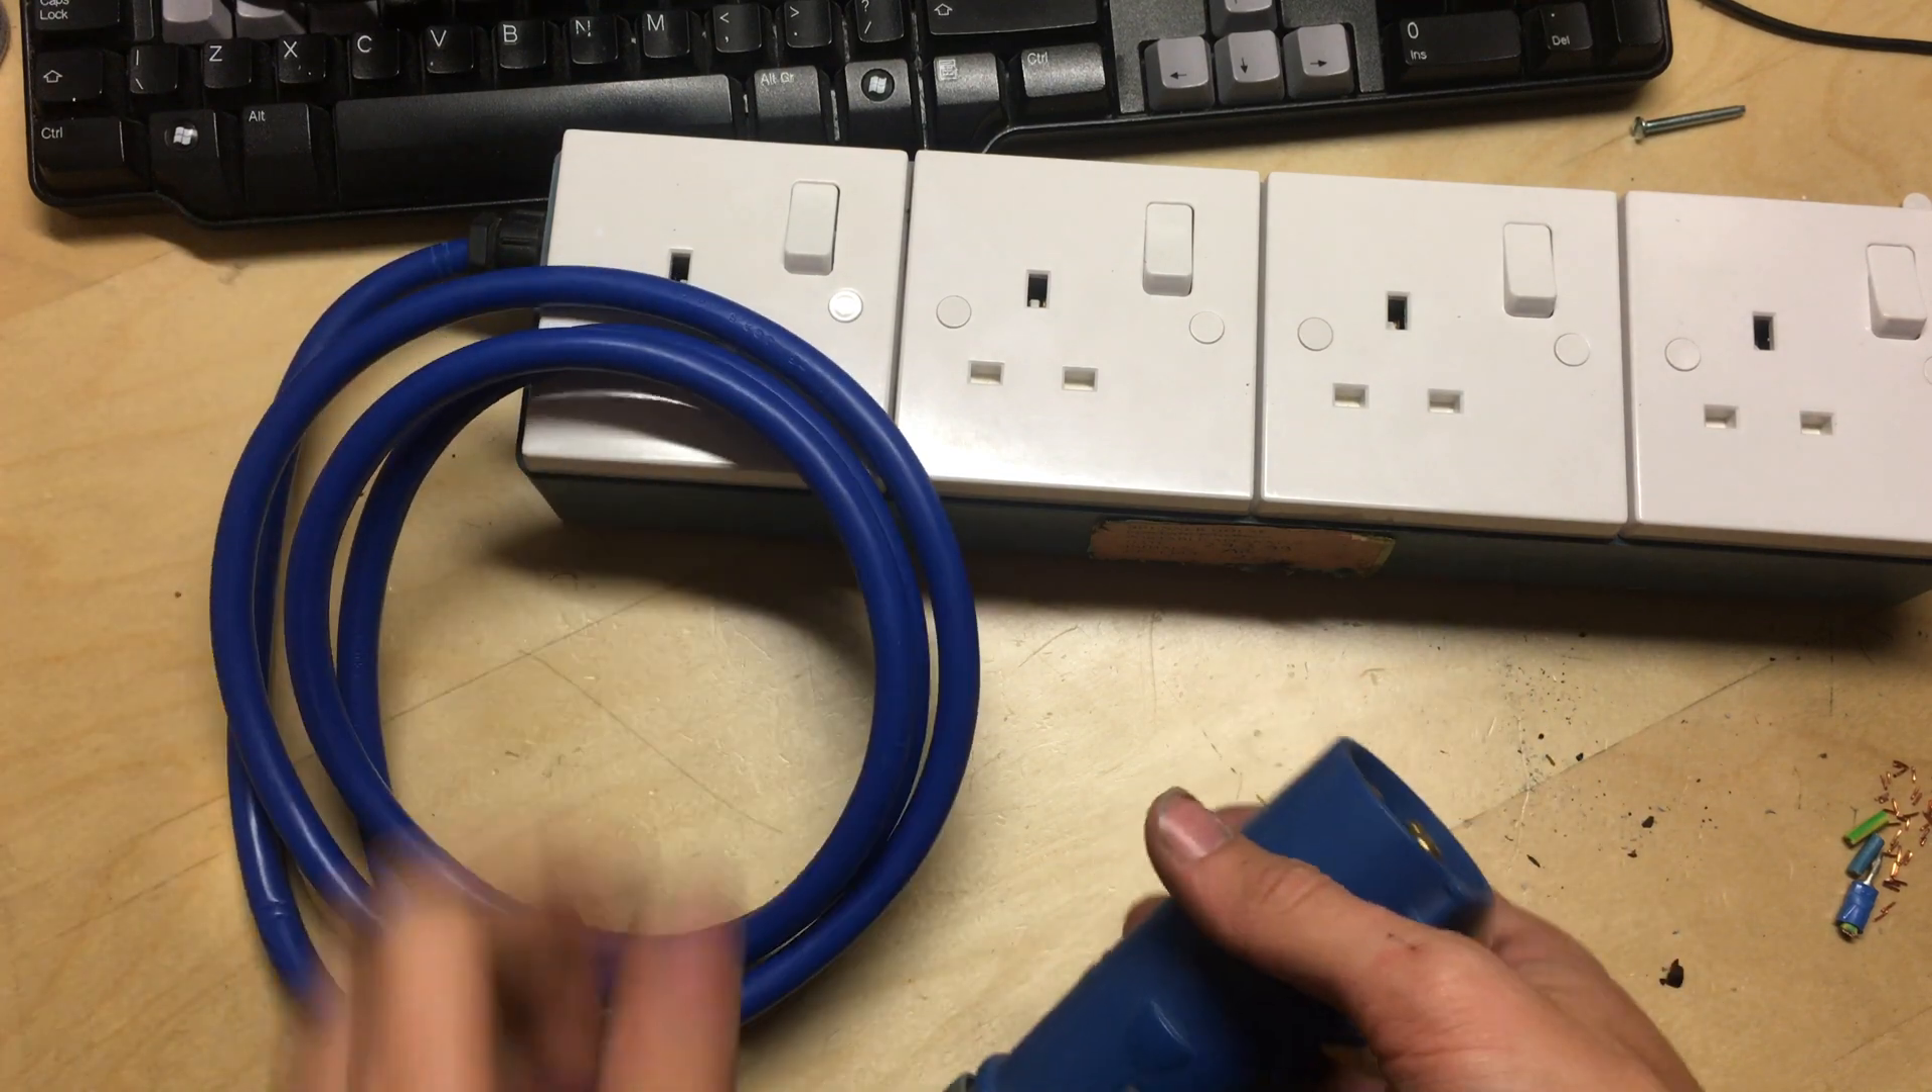So that's our finished product now we've got the four sockets installed on here we've got the new thicker incoming mains cable and the 16 amp new plug that's actually in decent condition all ready to go.